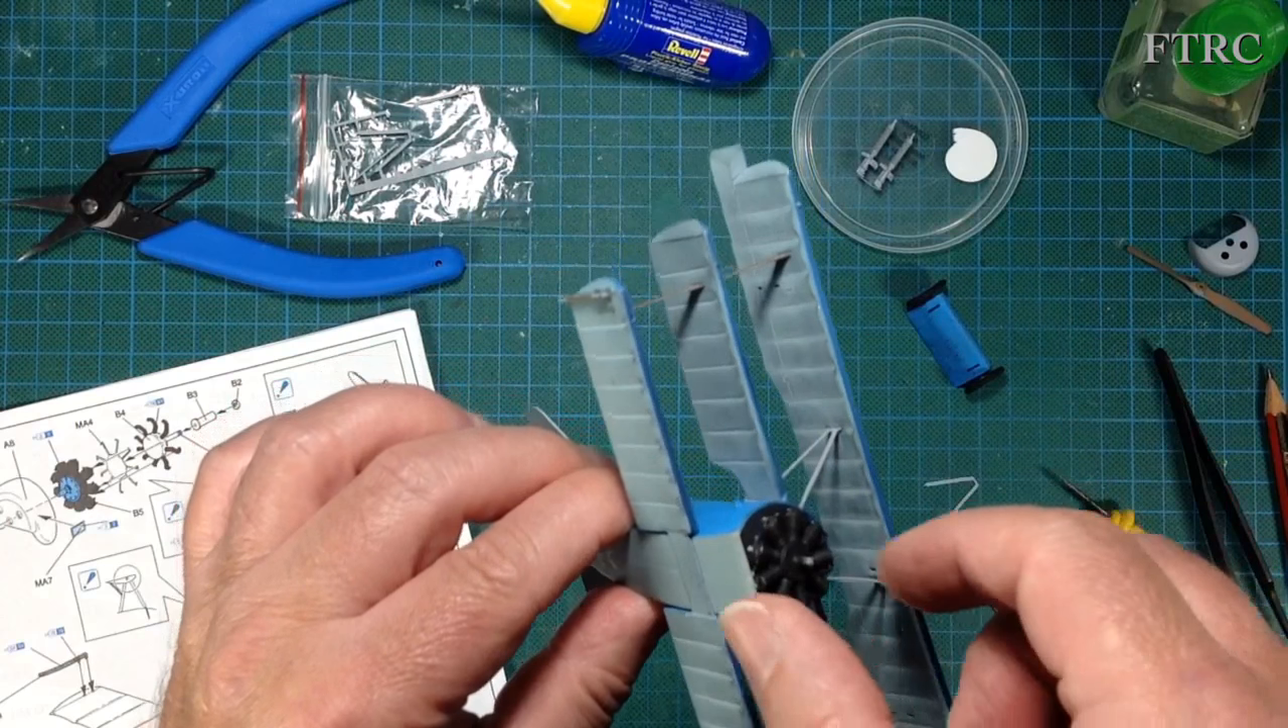So here we have a little Fokker and I've got the um the wings on and I finally got the um that lovely little engine in there and it rotates.